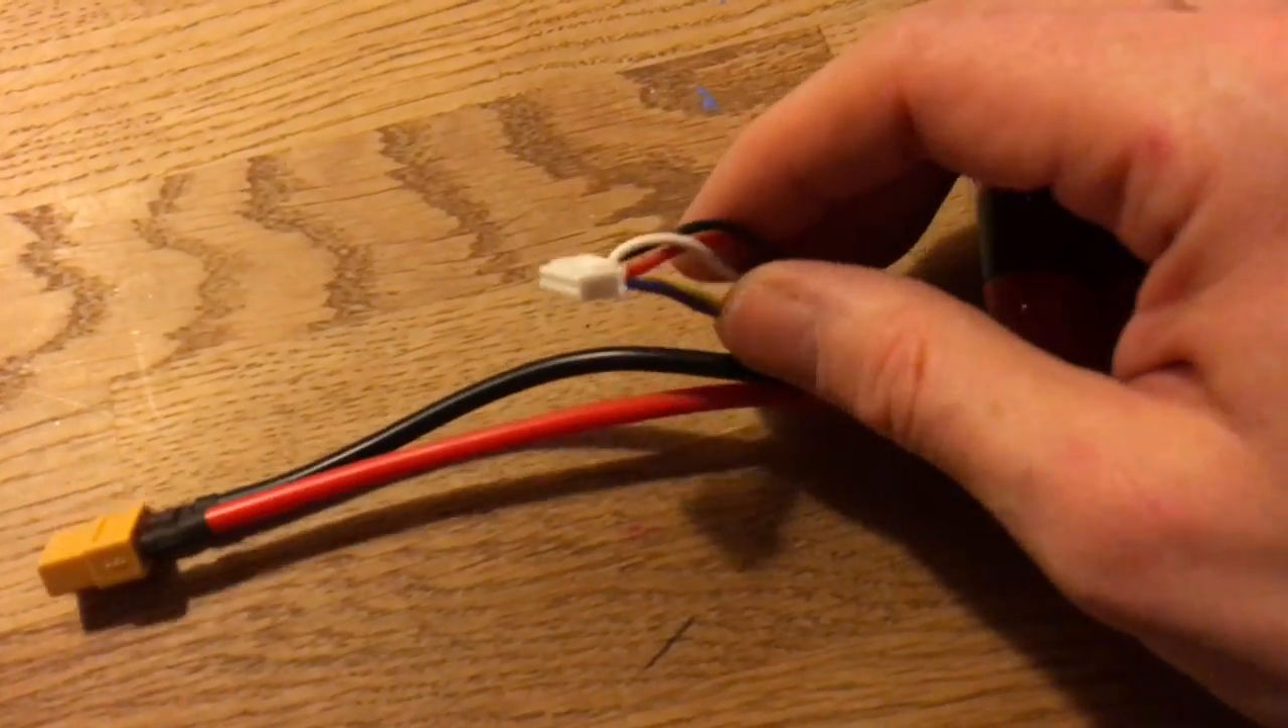I mounted the XT60 connector here.